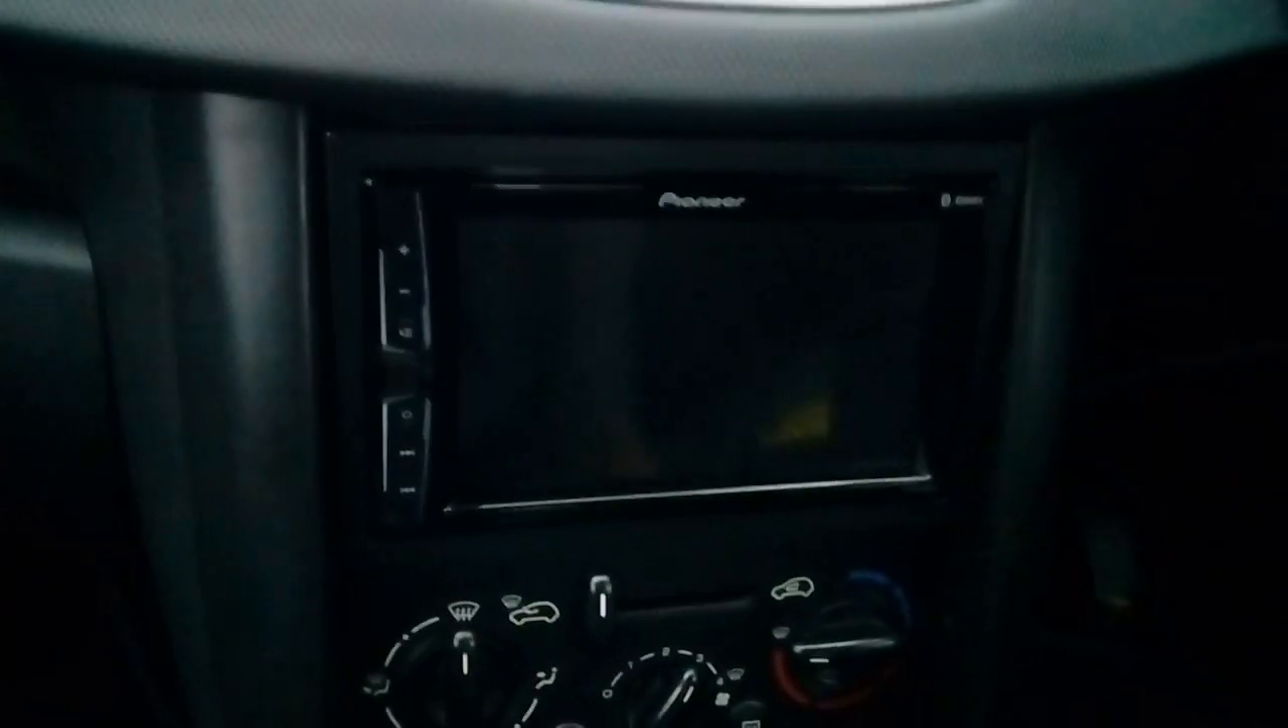That is your radio installed and finished.